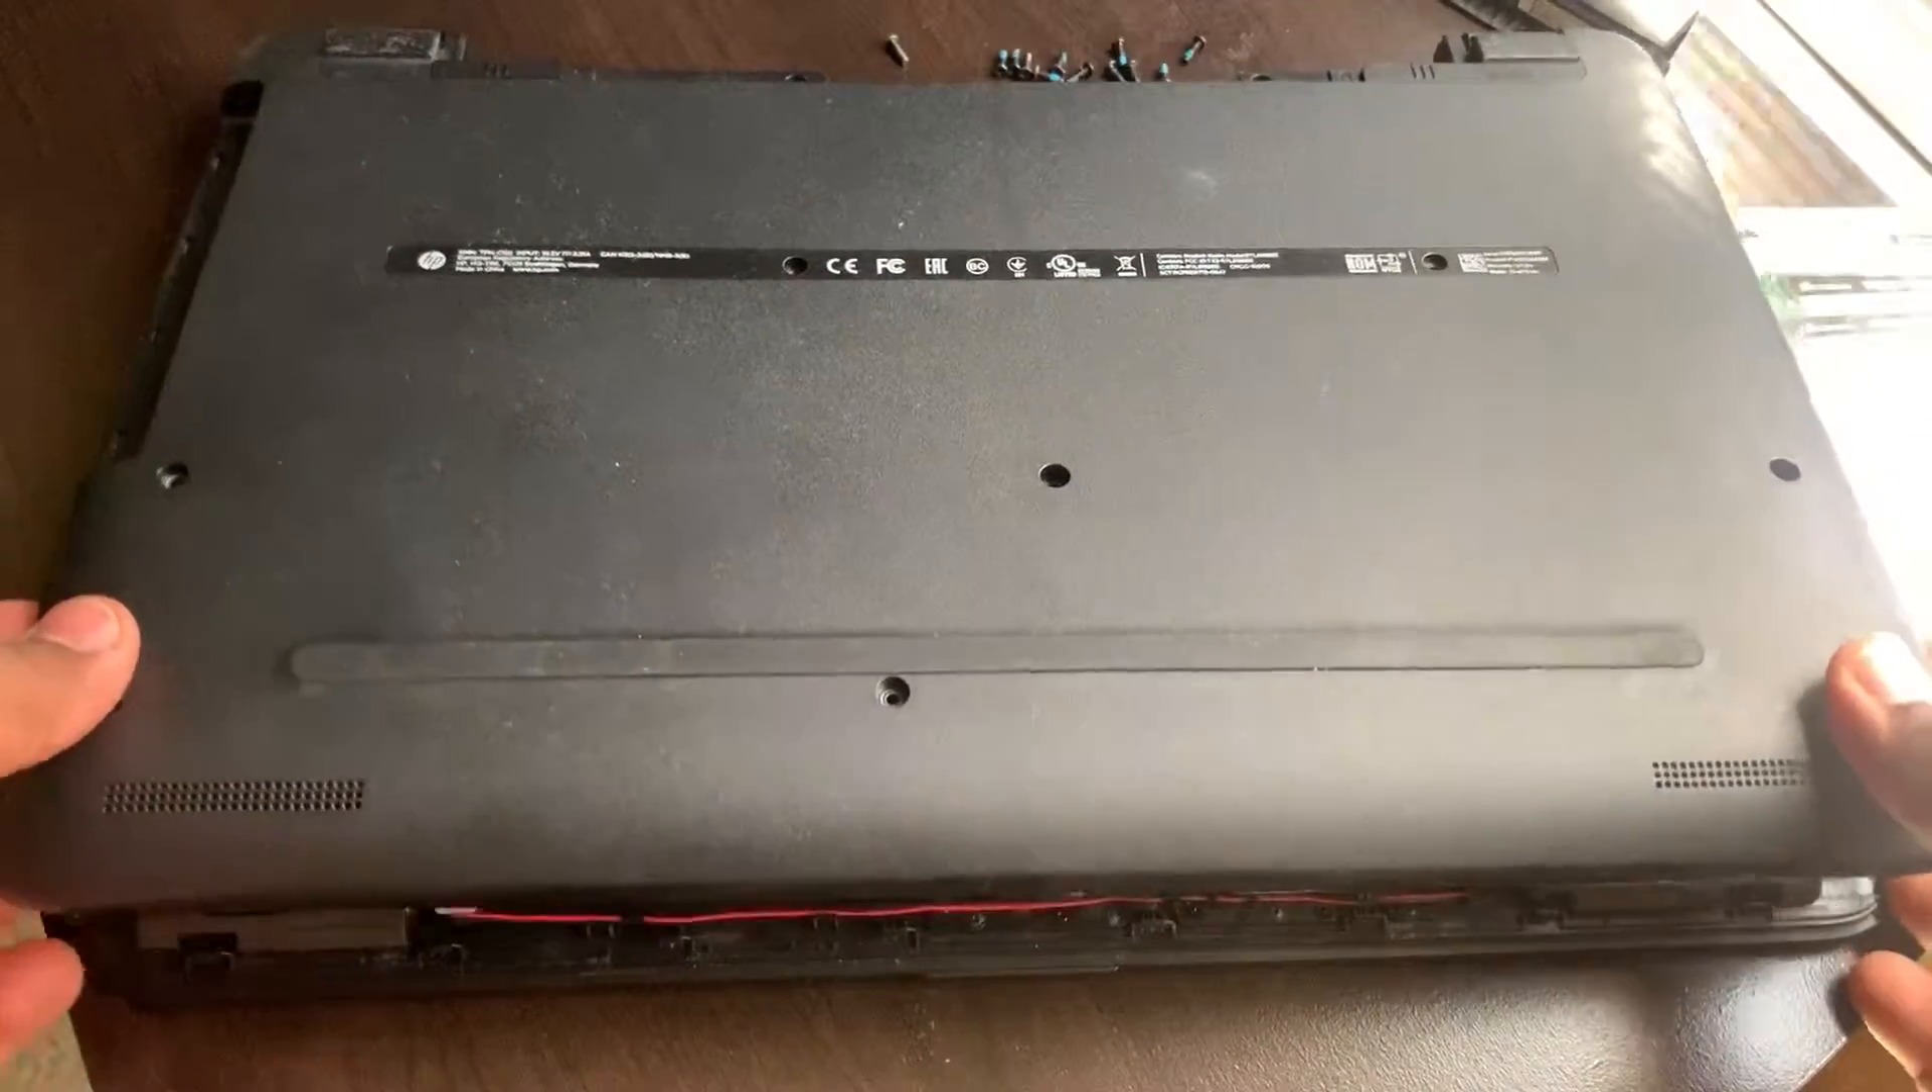You can see where i took all the screws out.